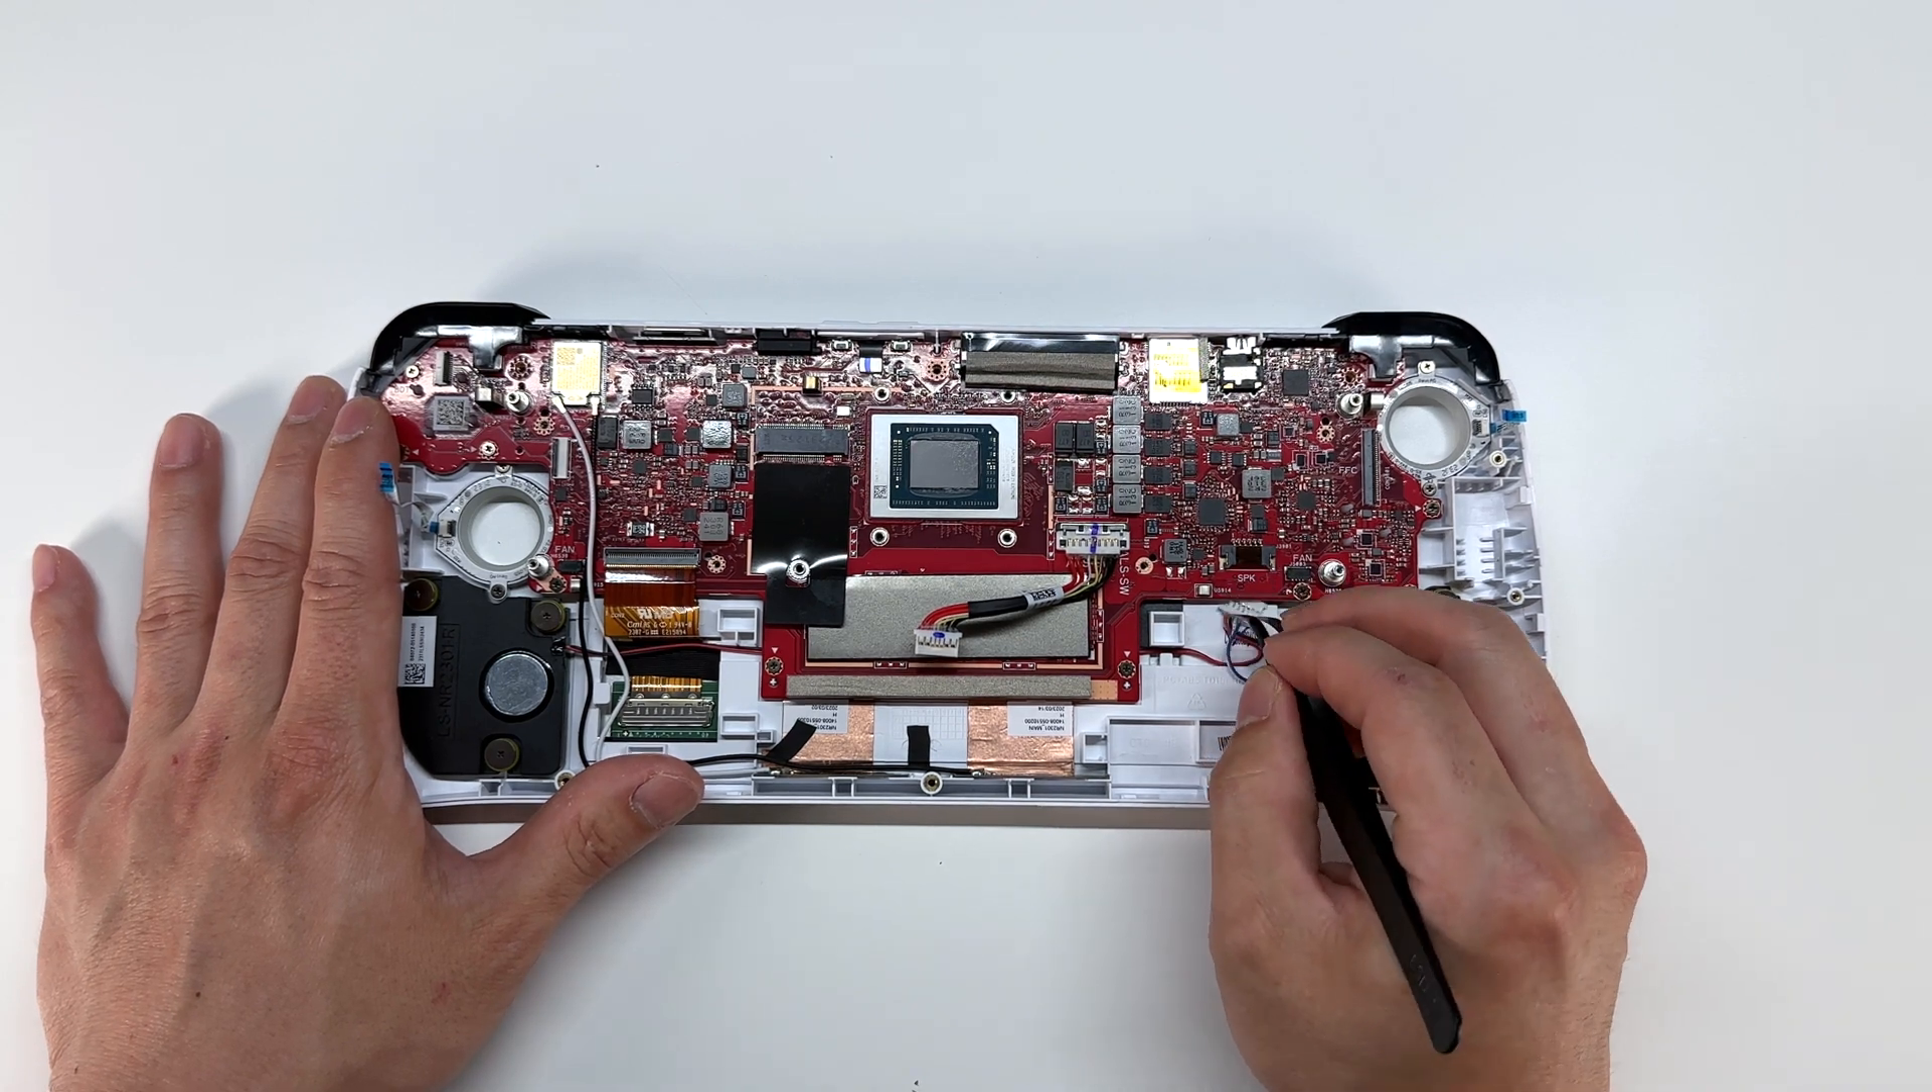Now we have access to the main board.